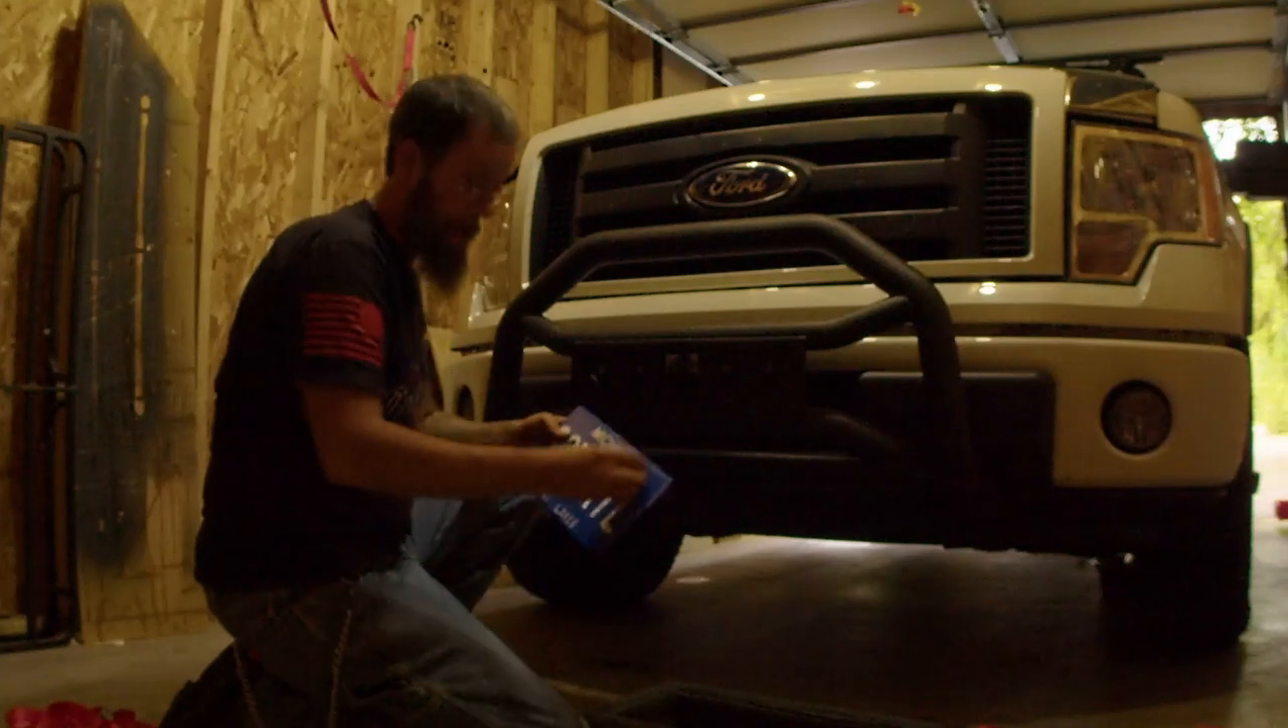Right with that done the last thing we have to do is put on the license plate.